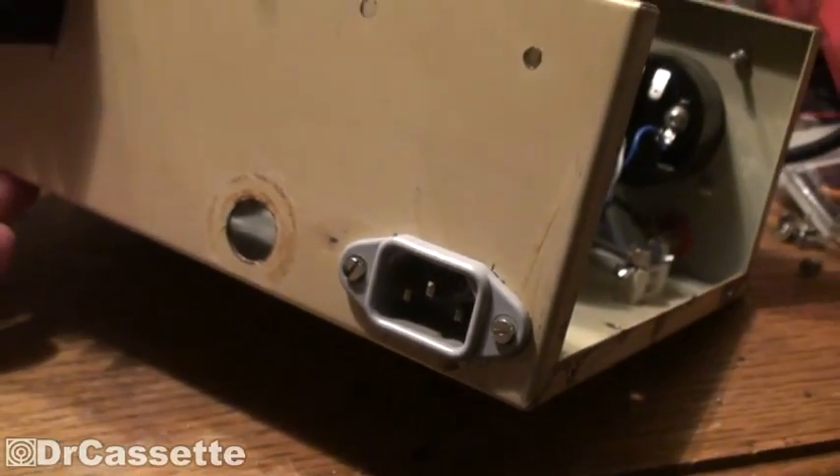The jack is in its place.